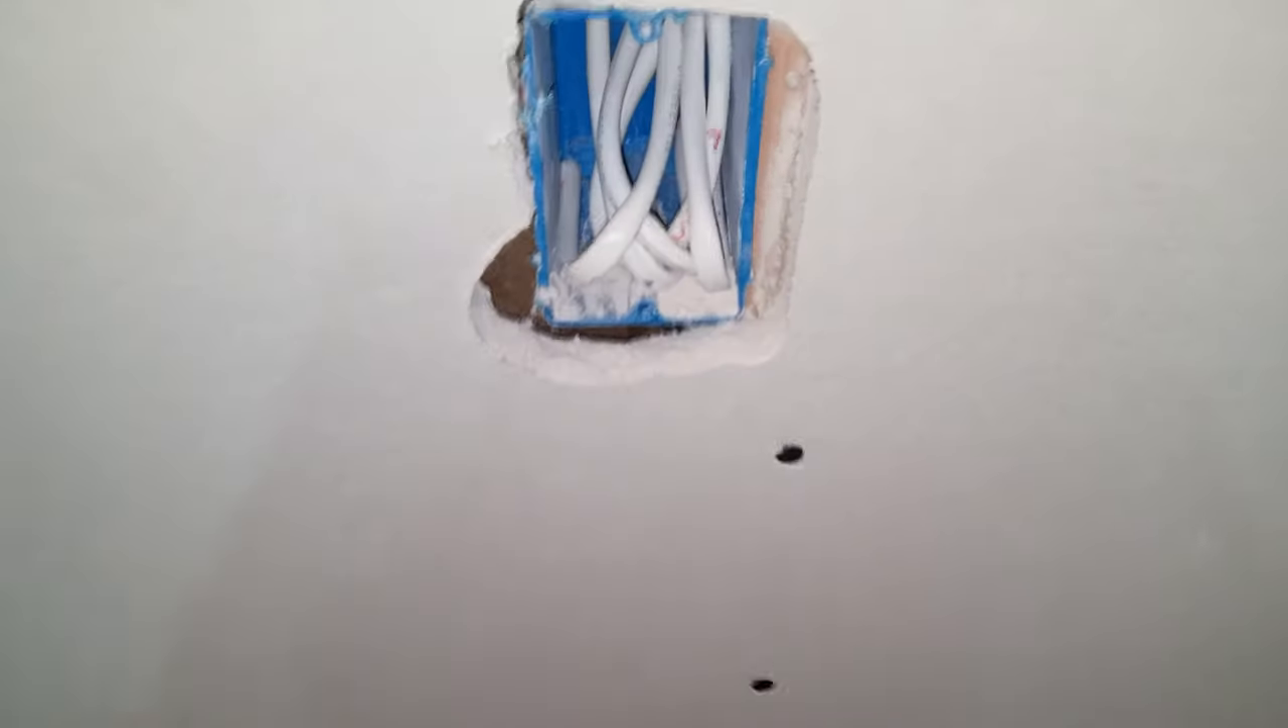I still have a light to put in up here.